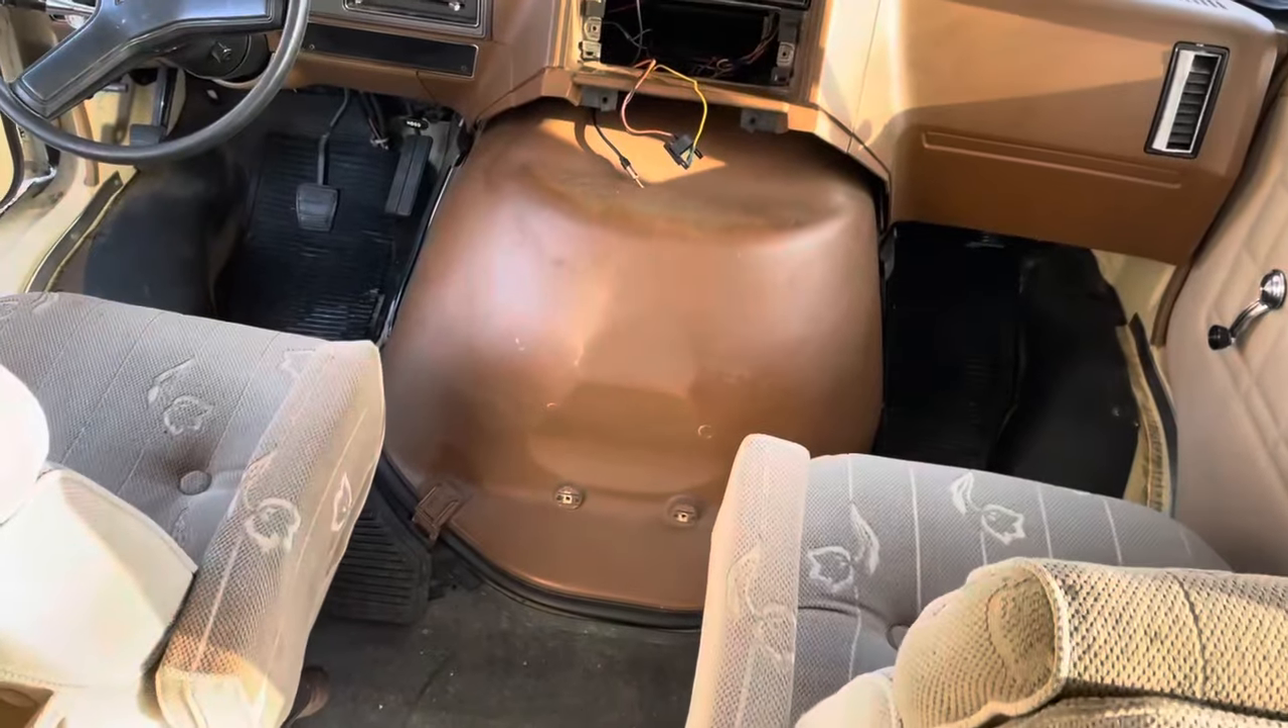We got the seats back in we got everything cleaned up we got the motor cover back on.